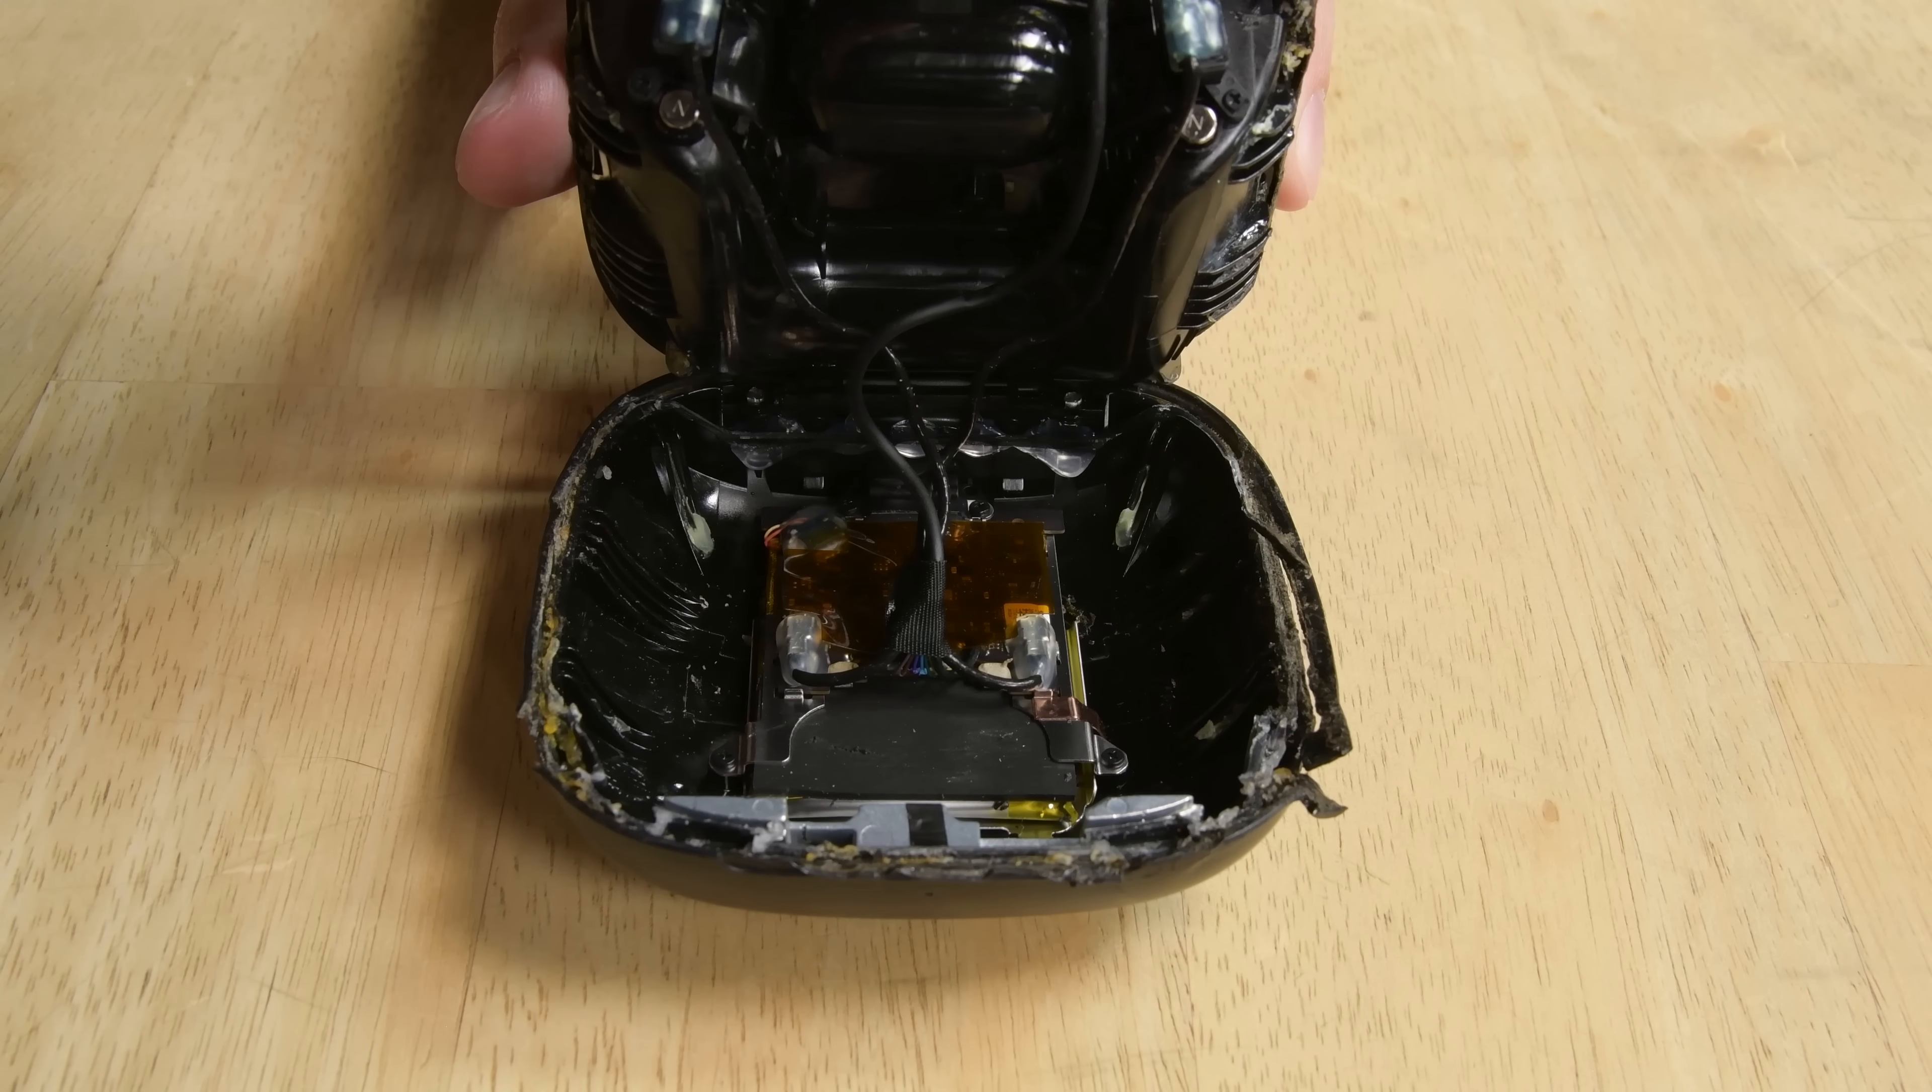The upper half came free, and we got our first glimpse at the inner workings of the case.